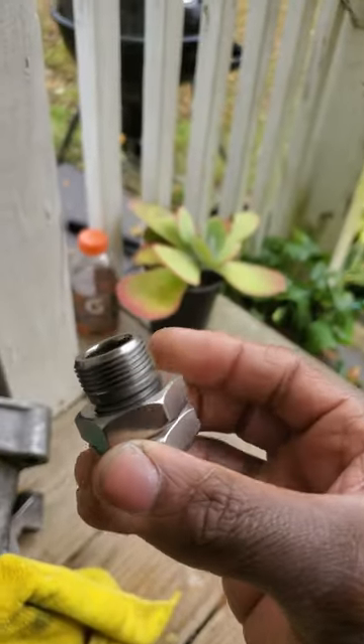All right, so I got the oil filter stud out.